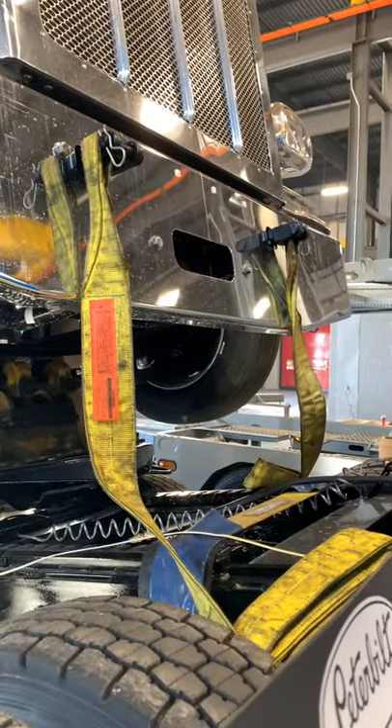All right so now we have the straps on the hooks.